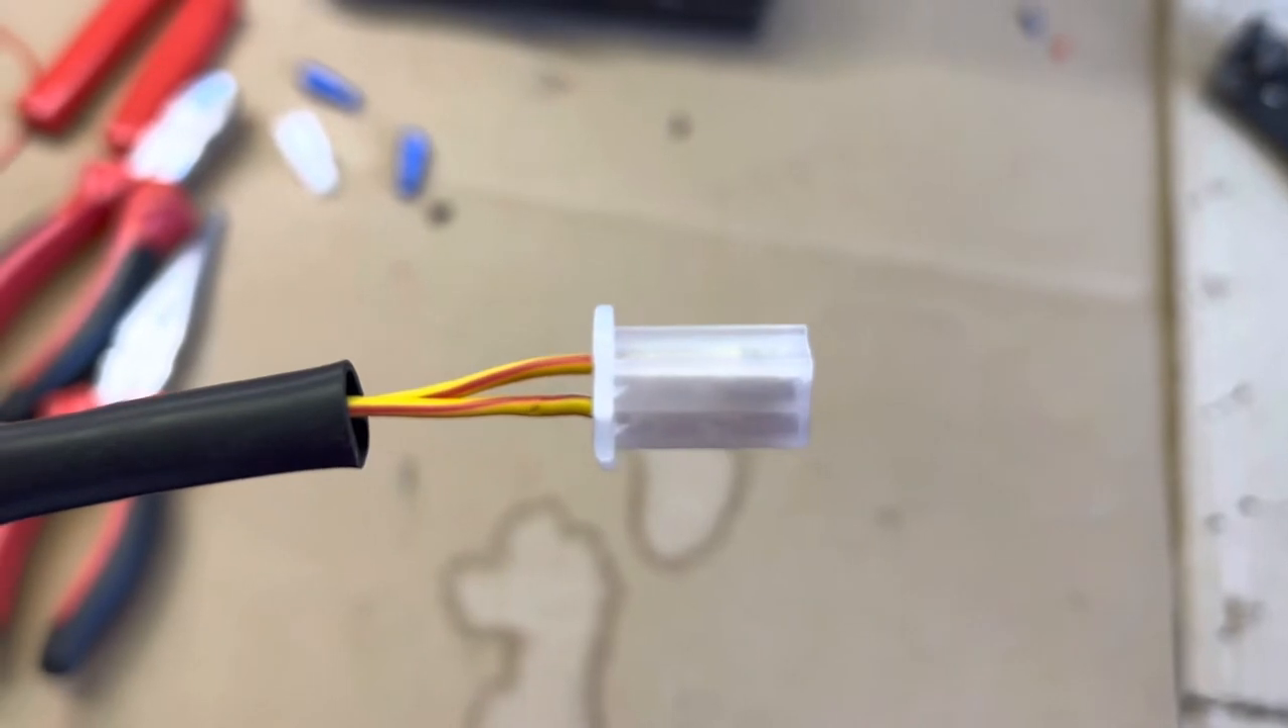So we've got one part of the harness complete it's ready to be connected to the other side of the harness.